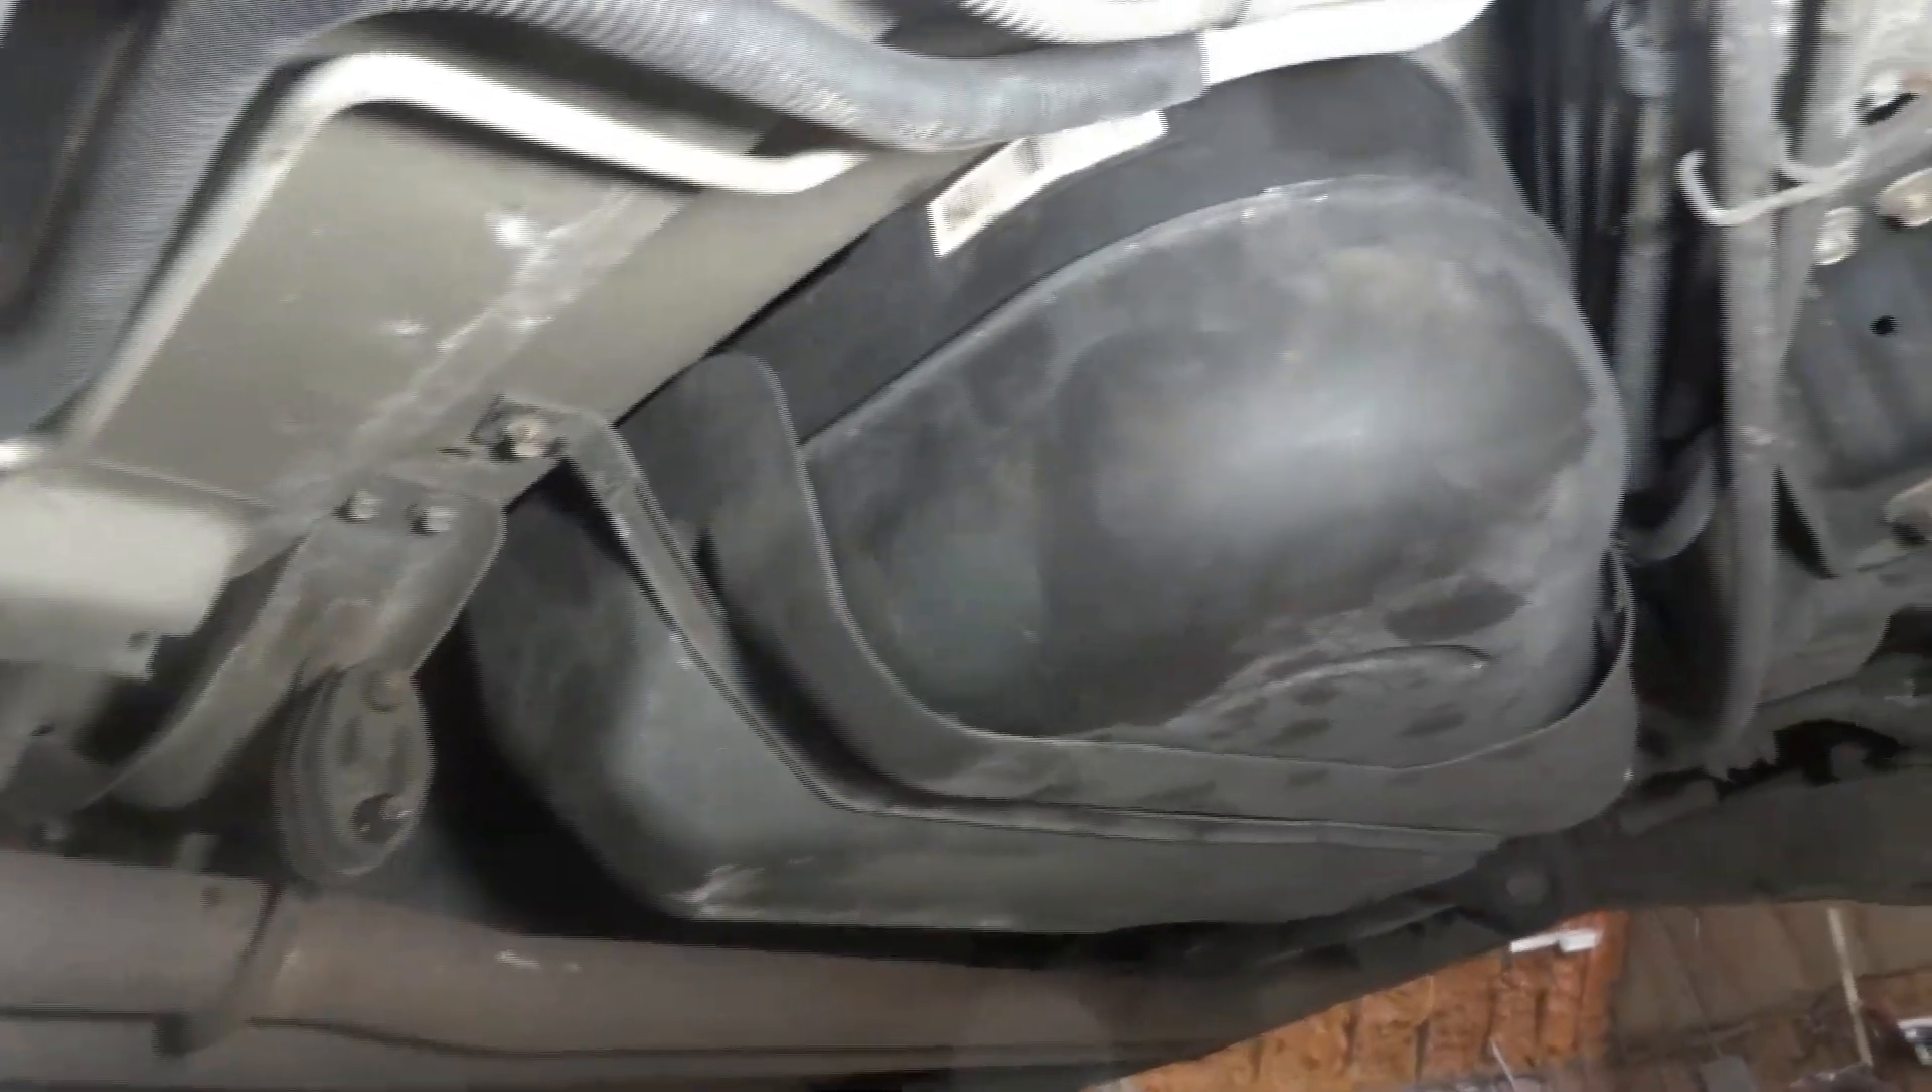I got the fuel tank back on the vehicle. Everything is put back together.